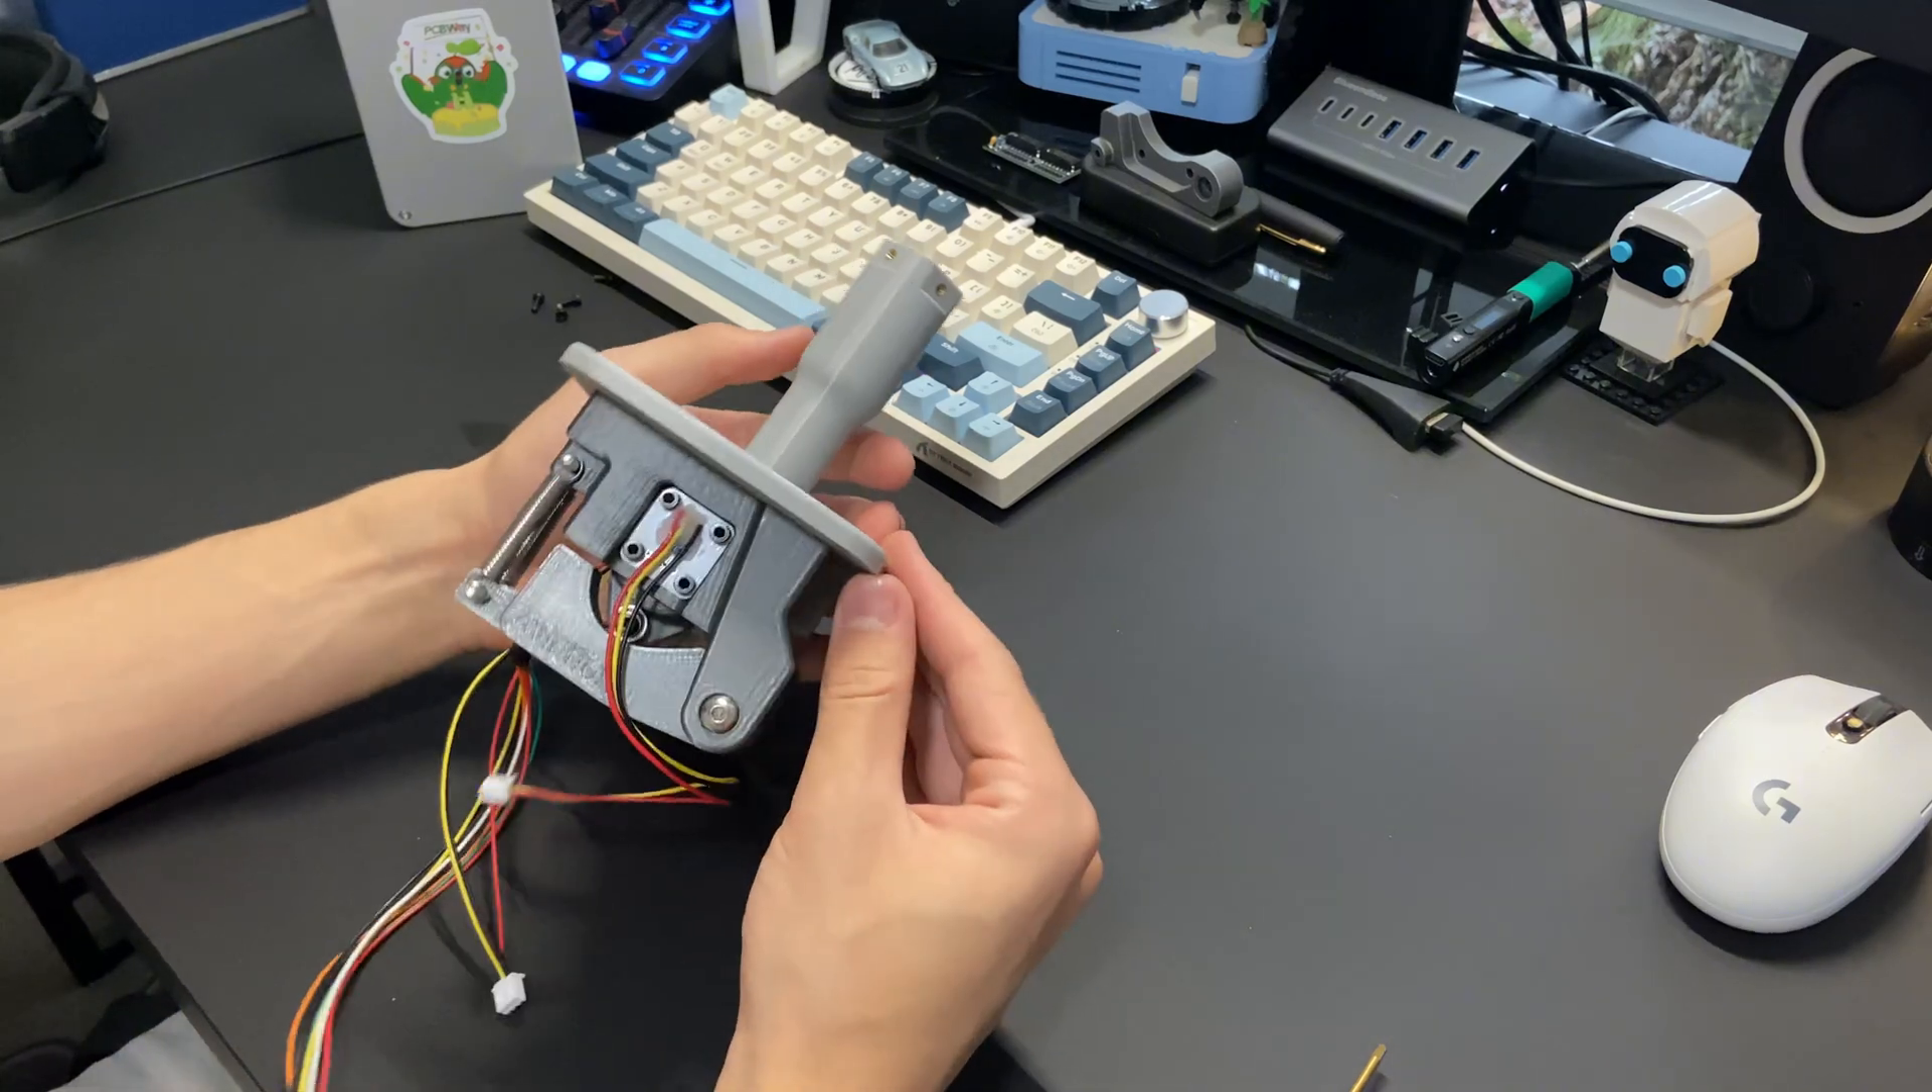So now that we have that done, that is the main gimbal portion all assembled.